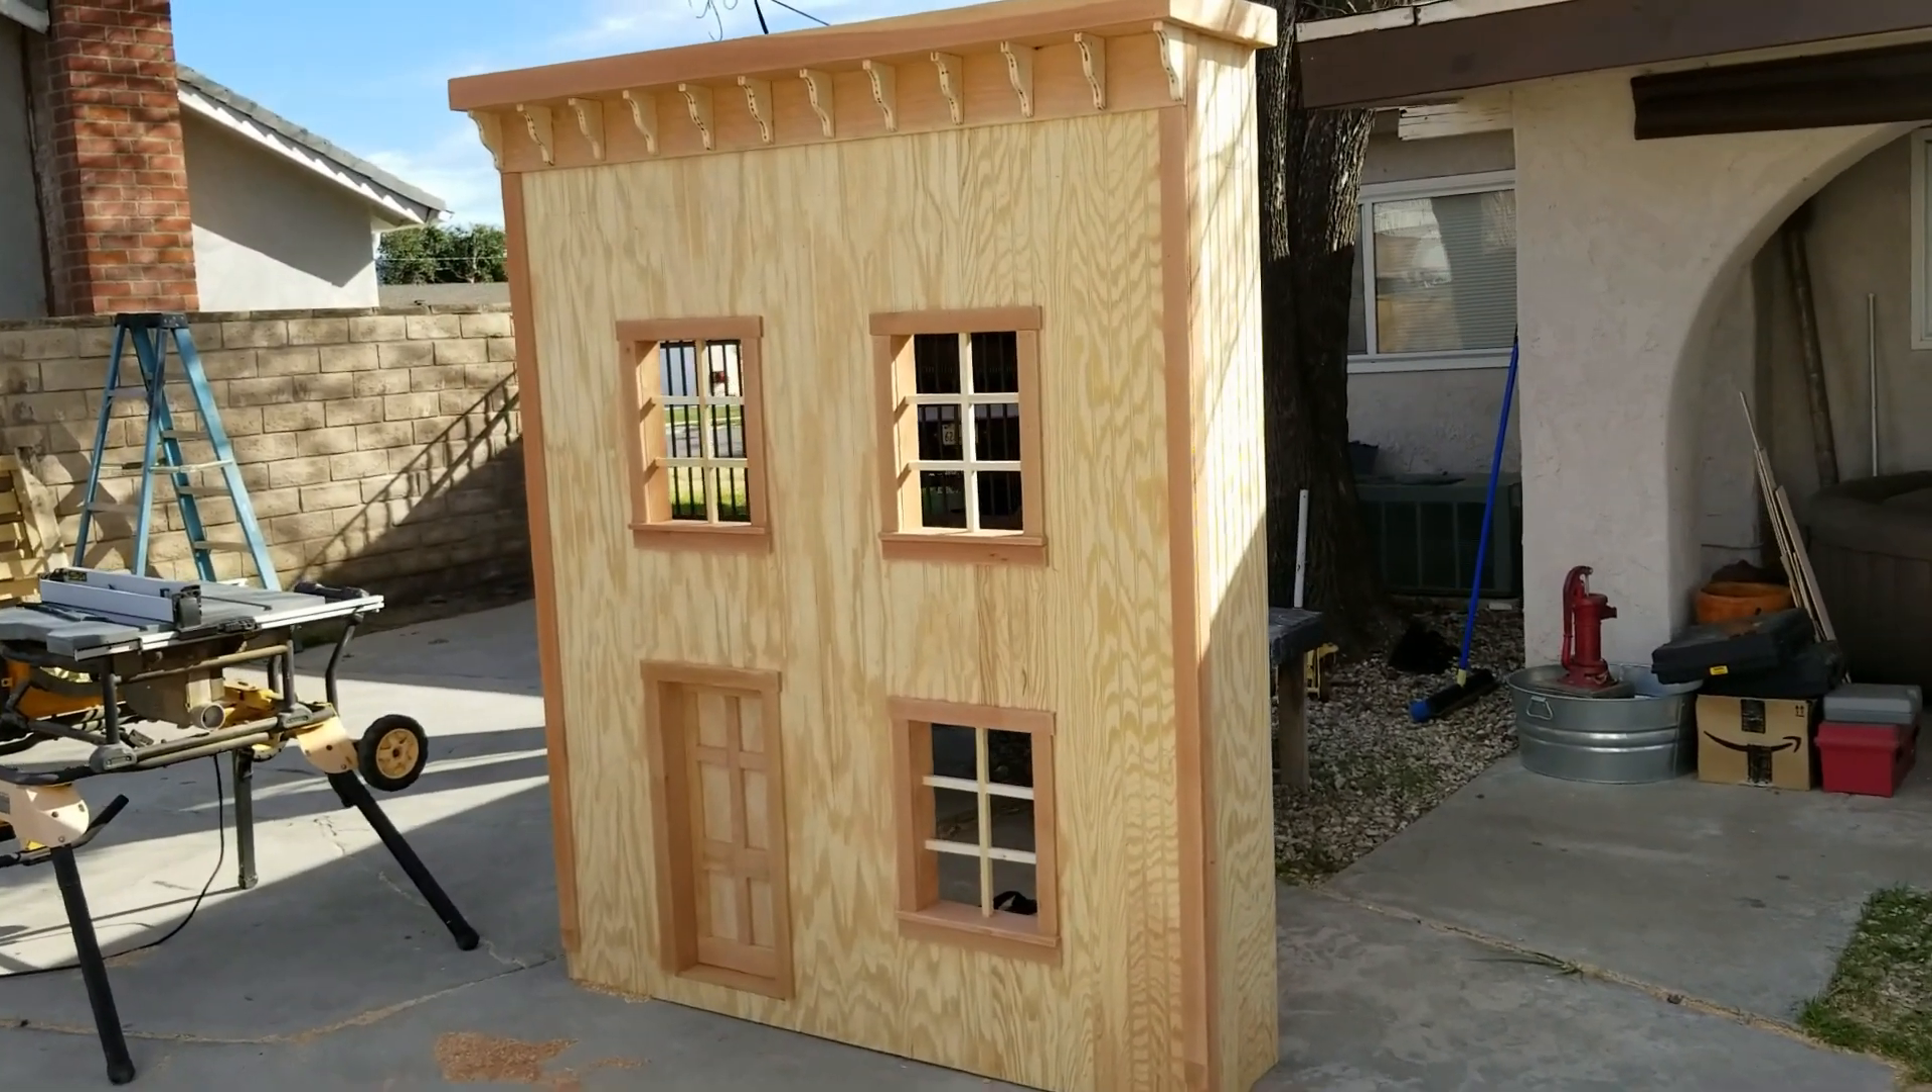Here is the bank all trimmed out and finished ready for paint took me a little while but I made all those corbels.